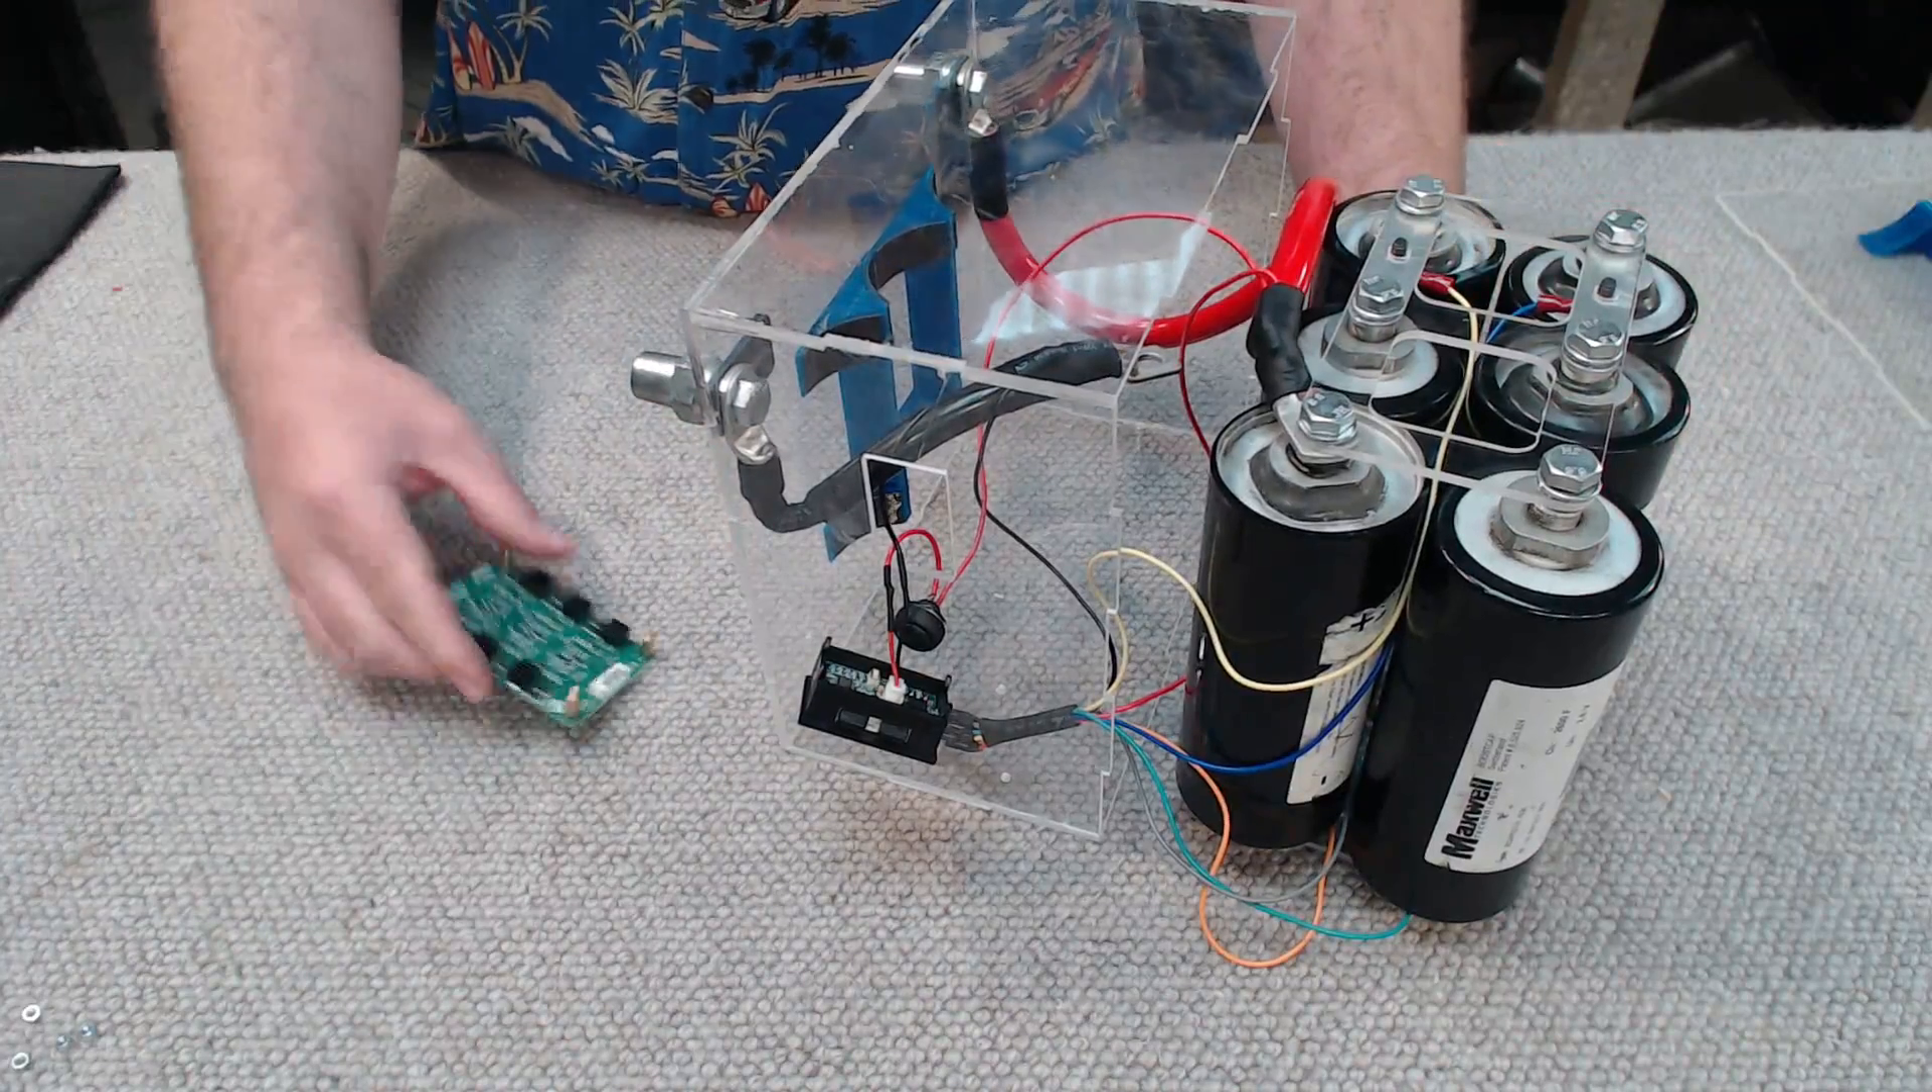So I've got as you can see my battery lugs all installed and I've installed the switch on the front.